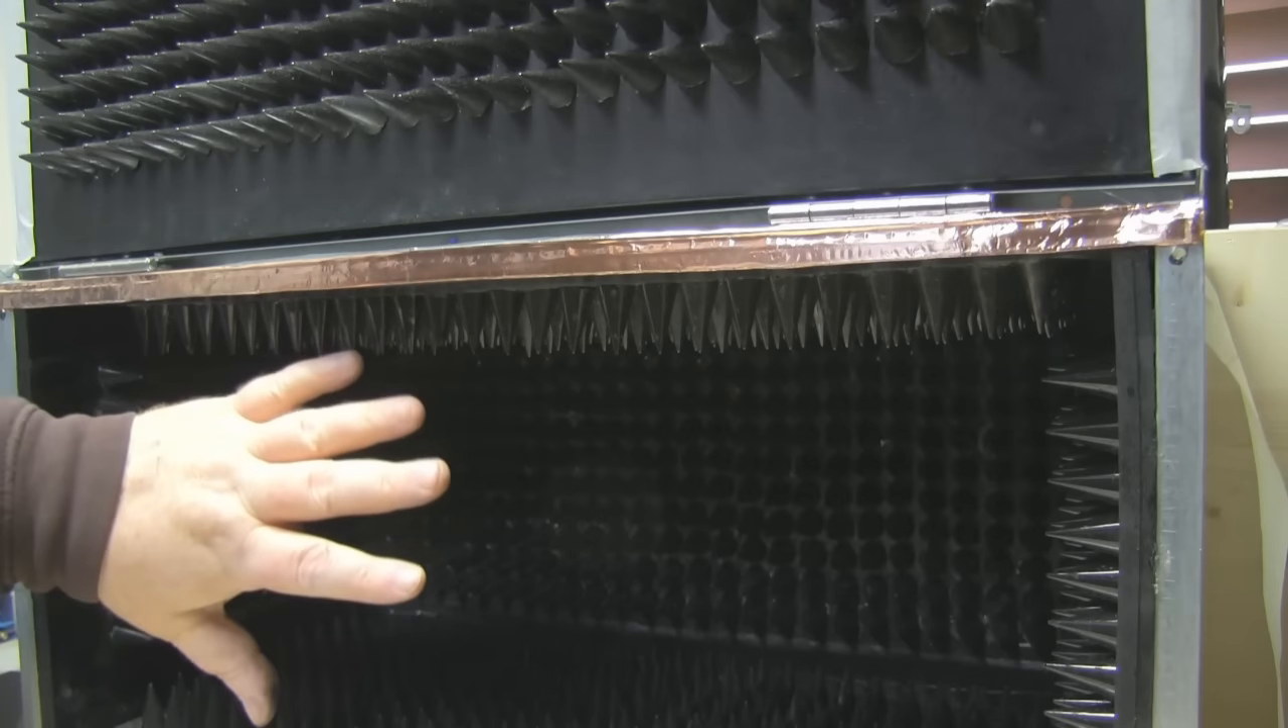I've now got all the tiles fitted in here and they each support each other and lock each other in place.